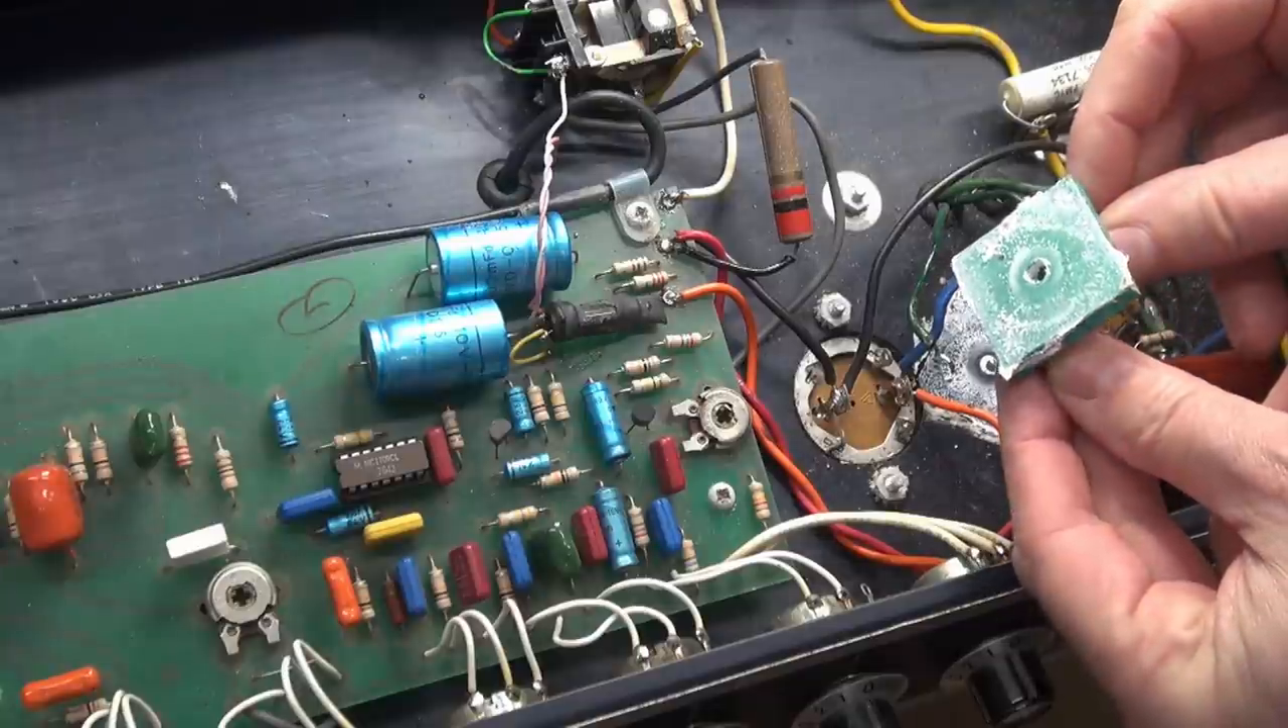Got the bridge out. You can see that old heat sink compound.